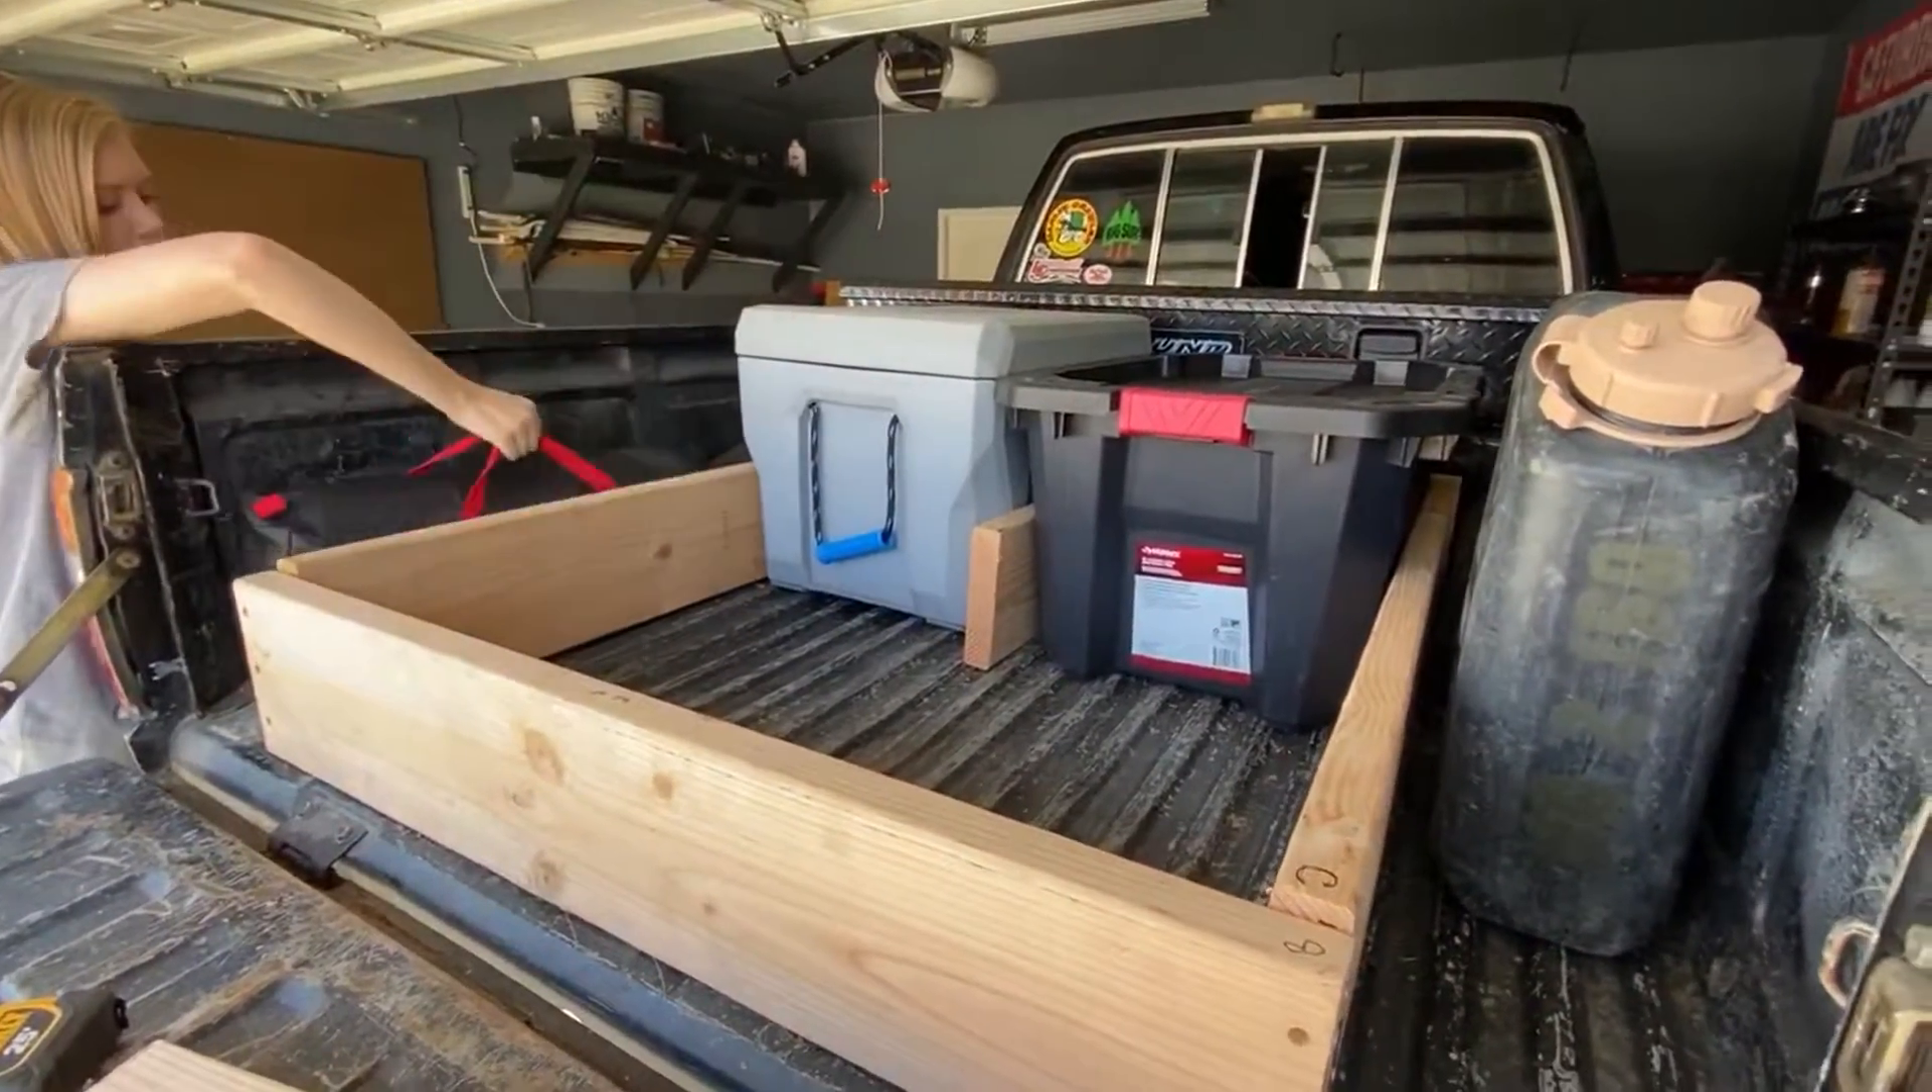We need to create dividers within the box, but it's definitely starting to come together.